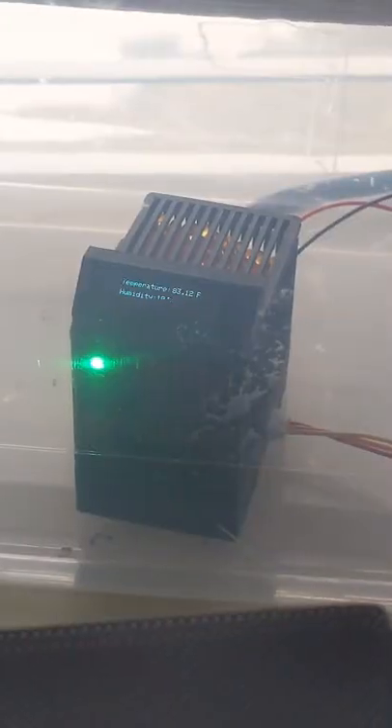Okay we got the OLED mounted and now I've got the indicator LED mounted. Alrighty and here is the finished thing.